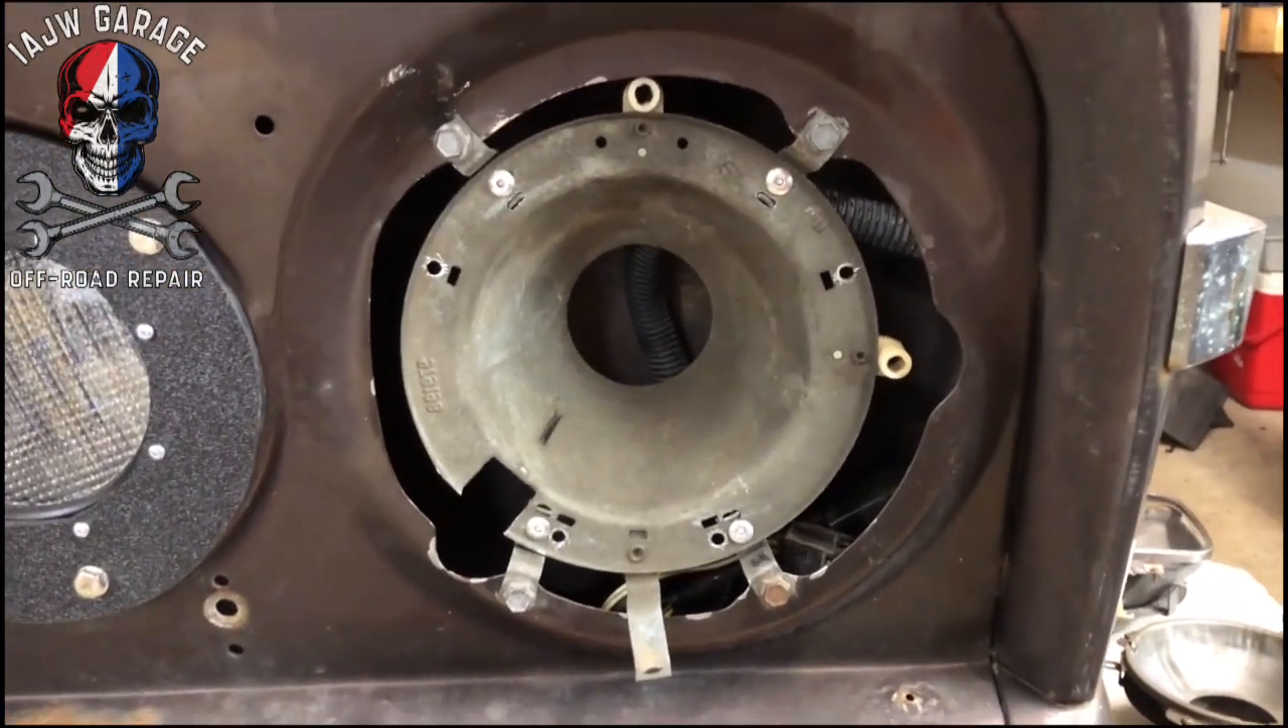I've got all four tabs attached to the headlight base.